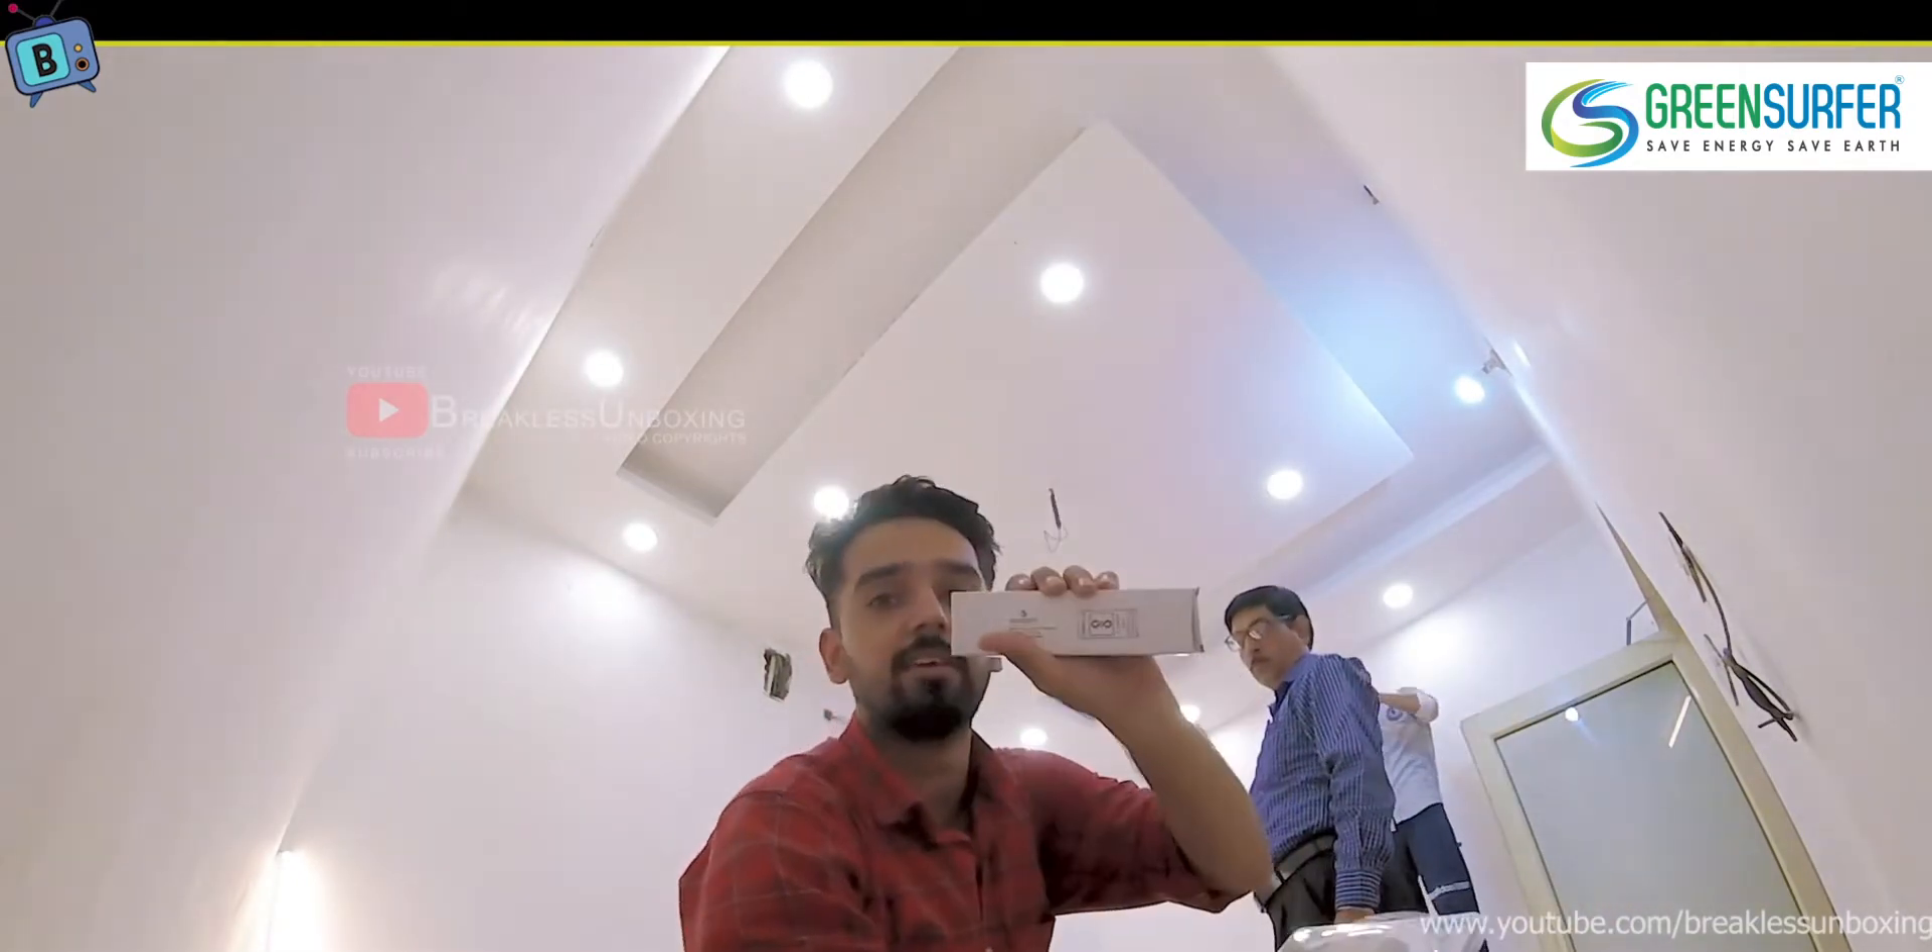तो हमारे LED पैनल तो लग चुके है।